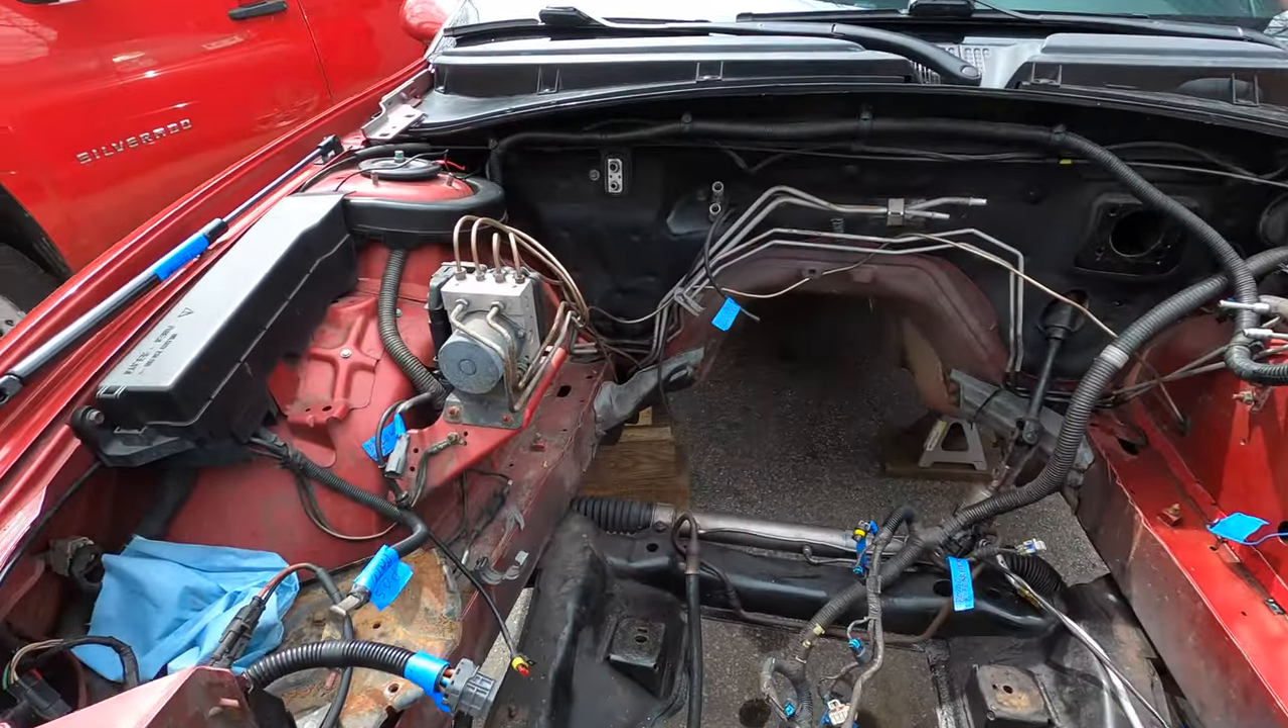We got the engine pulled out finally.